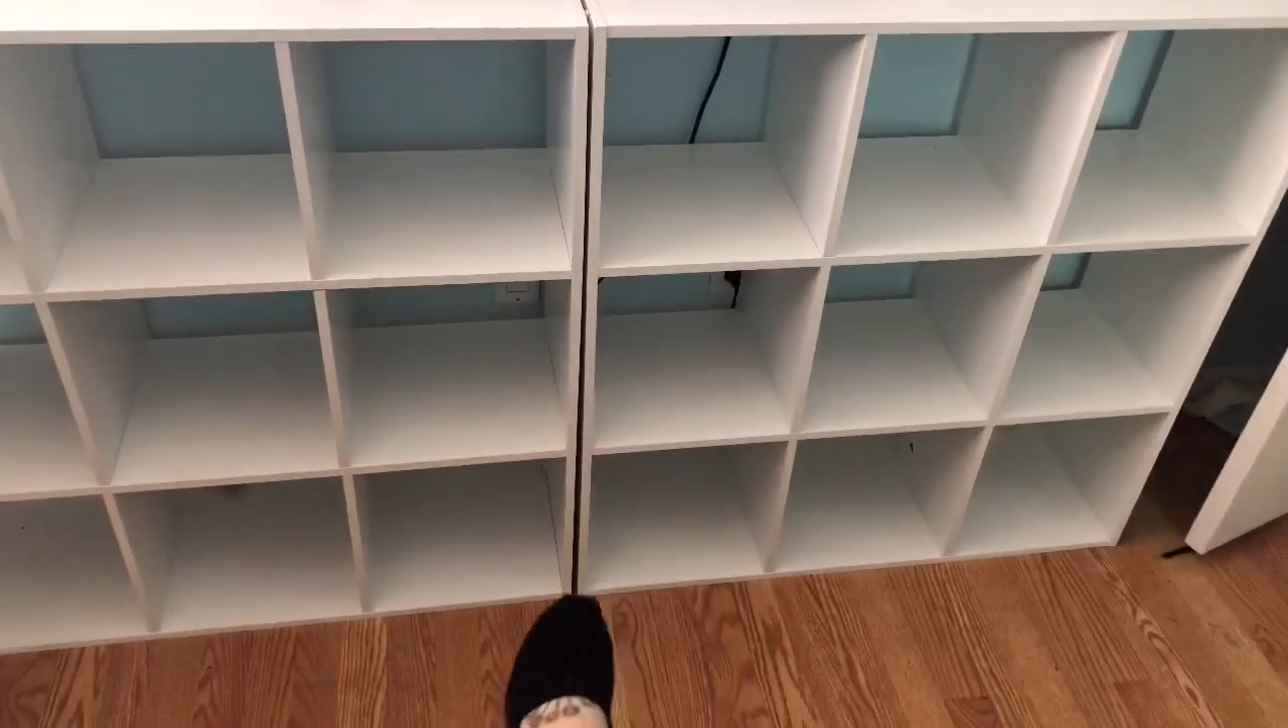That little gap right there is really bothering me.